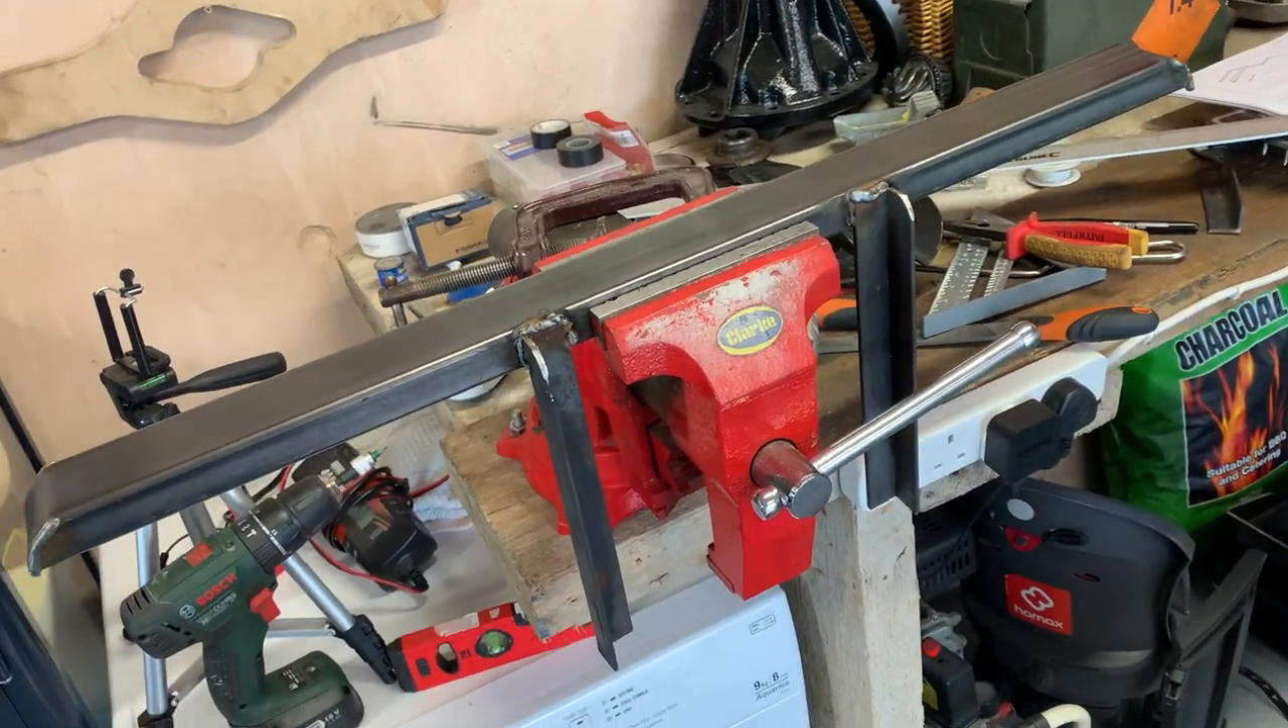So these two support brackets are now welded on.